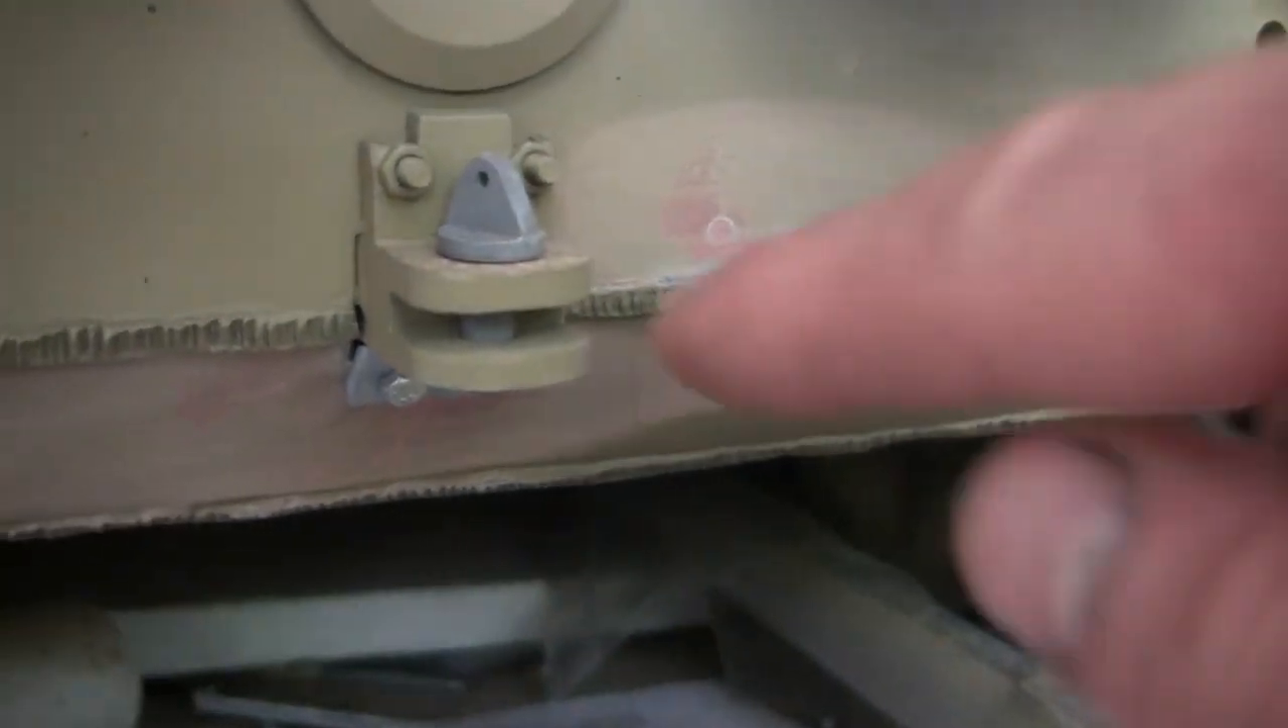Like what was mentioned earlier the tow hitch is the kit original one and here it is completely ready and finally fitted to the model. Quick observation is that the tow pin has been added.